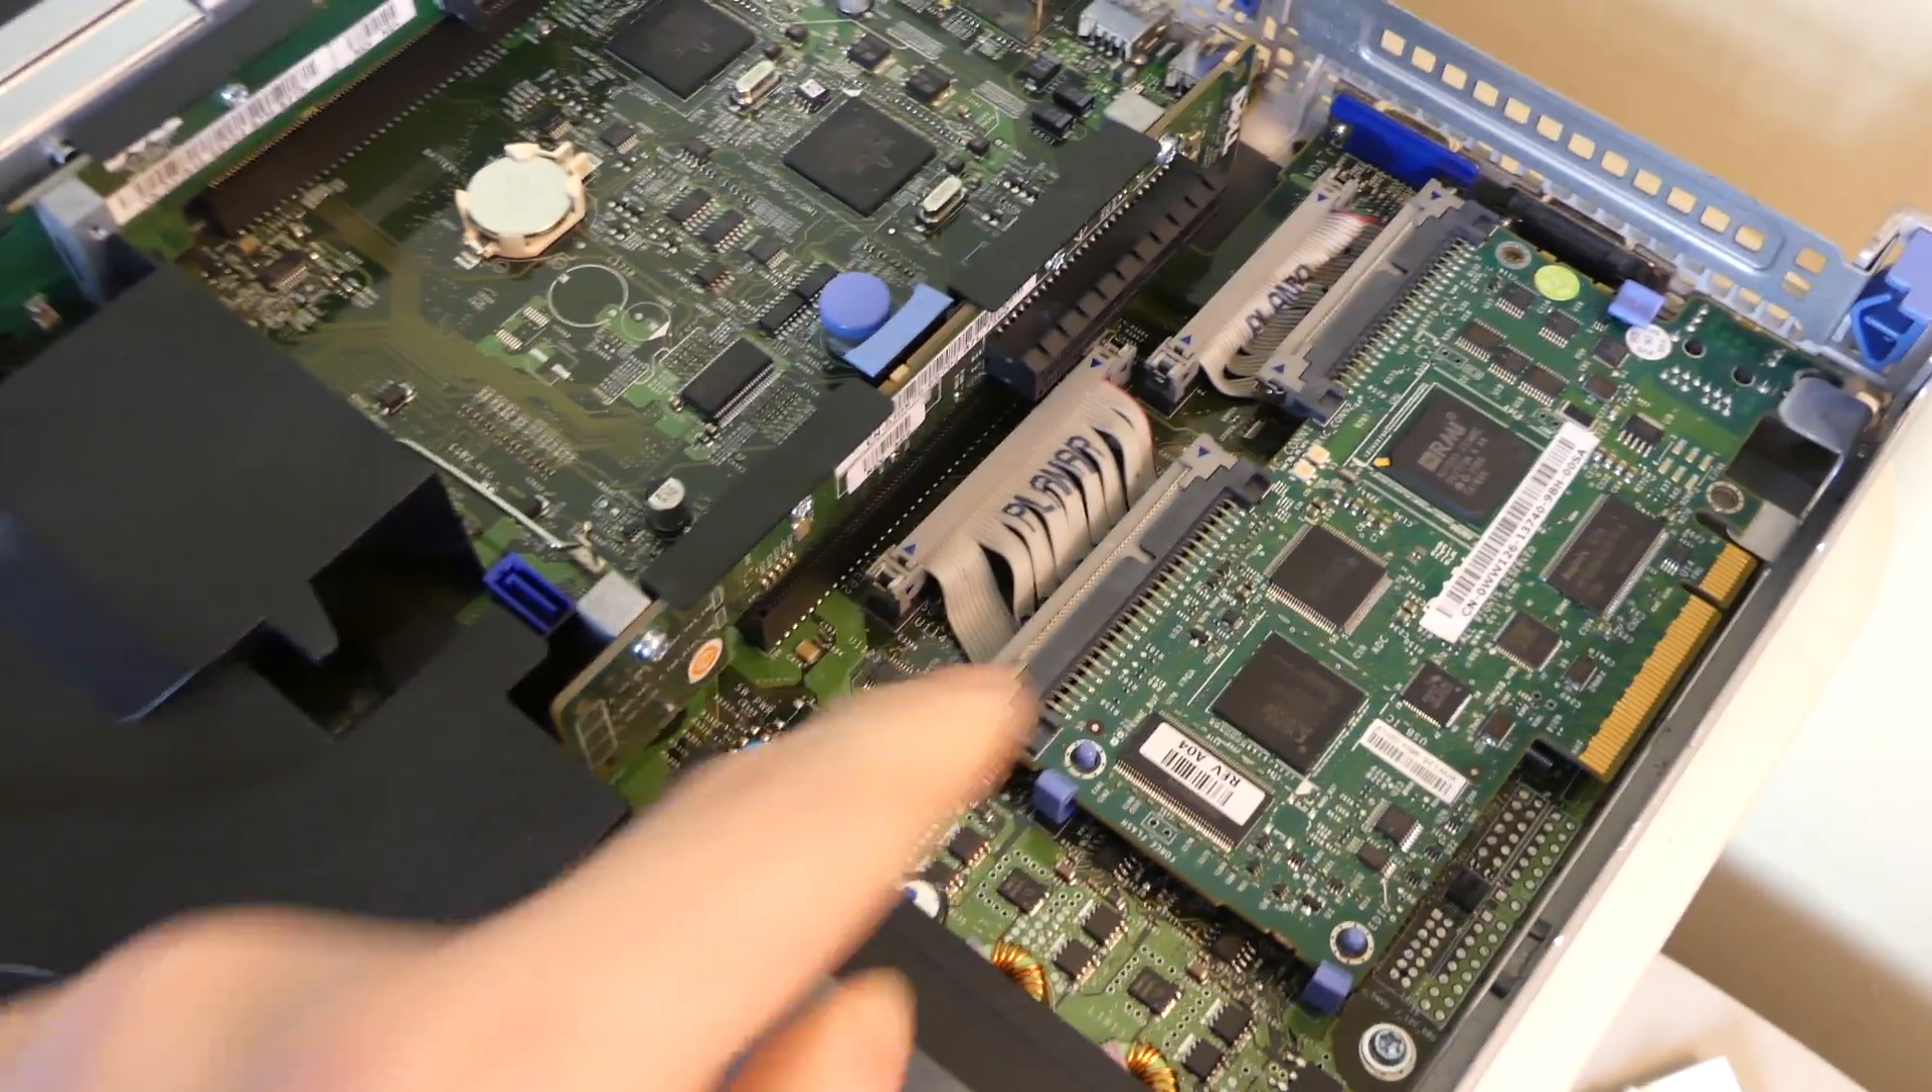Okay, so as you can see I have installed the first ribbon cable right there.